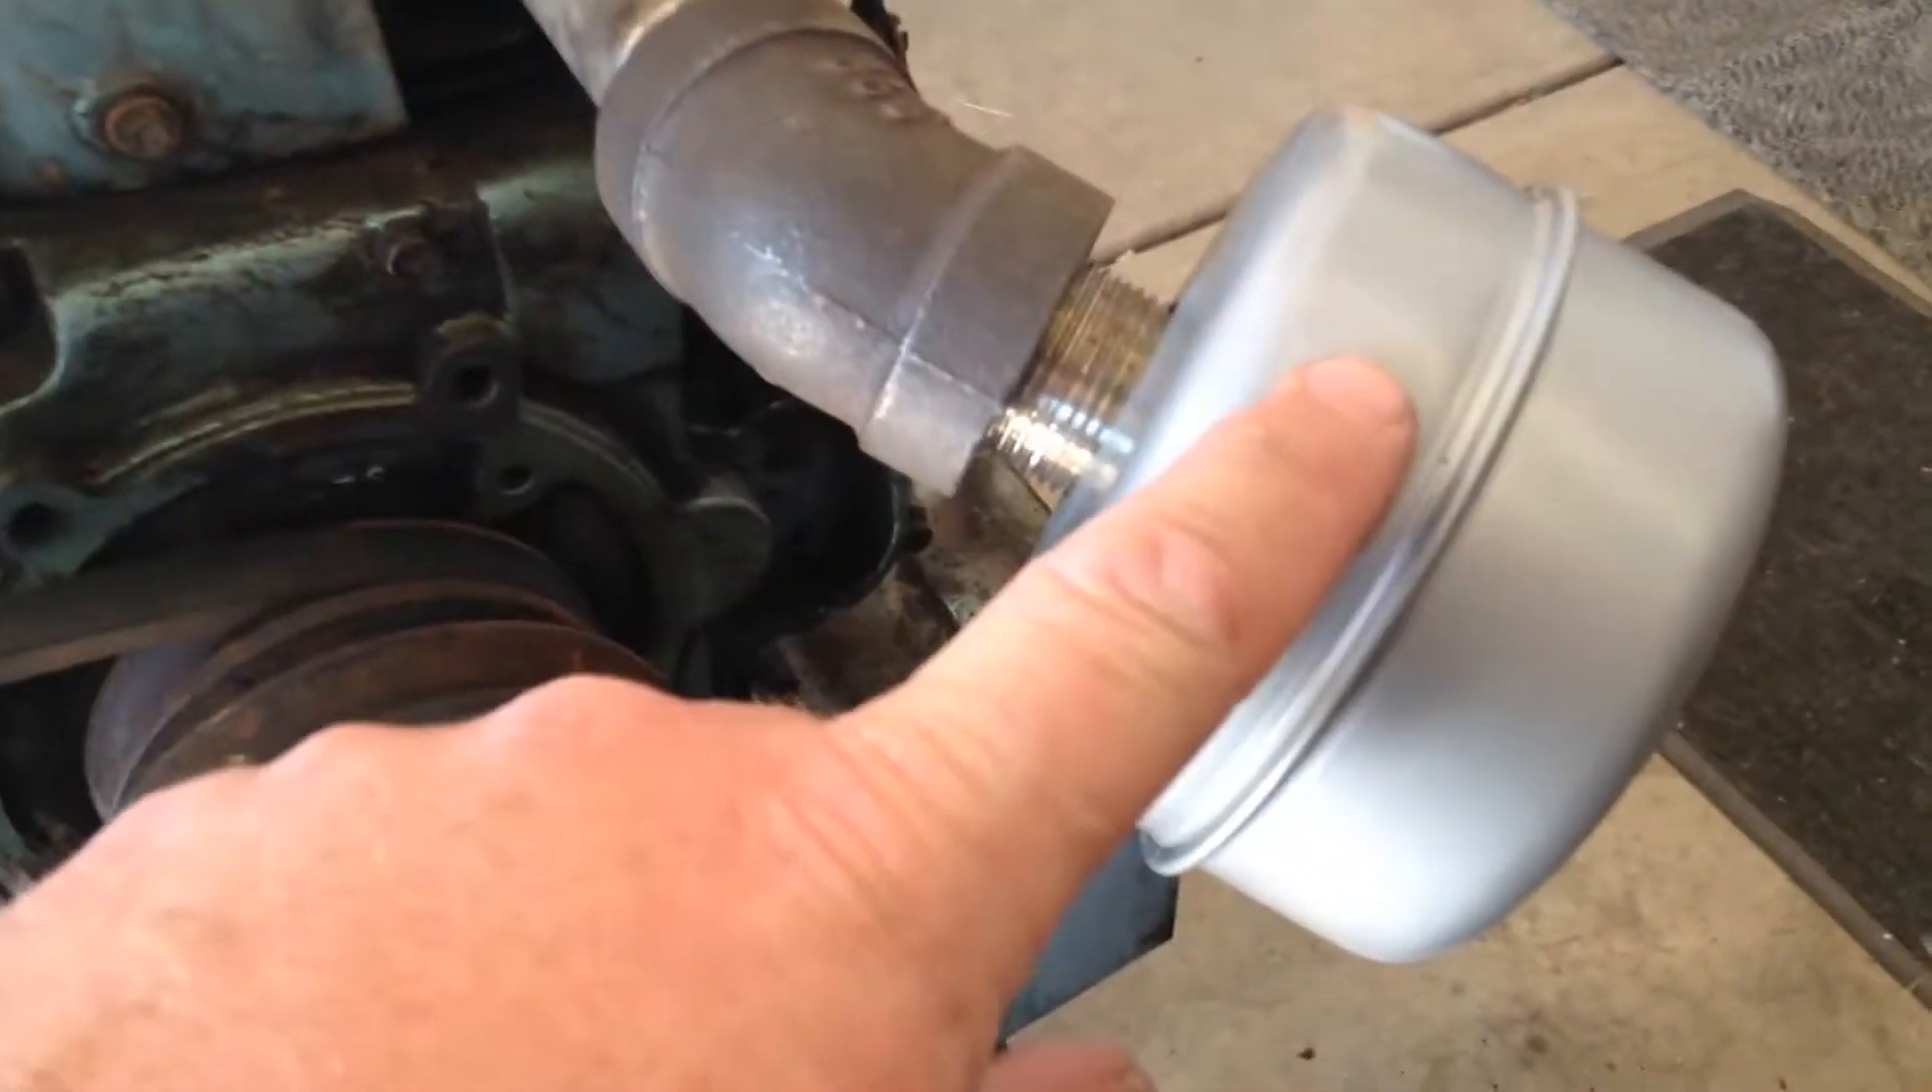Got my new muffler on here.